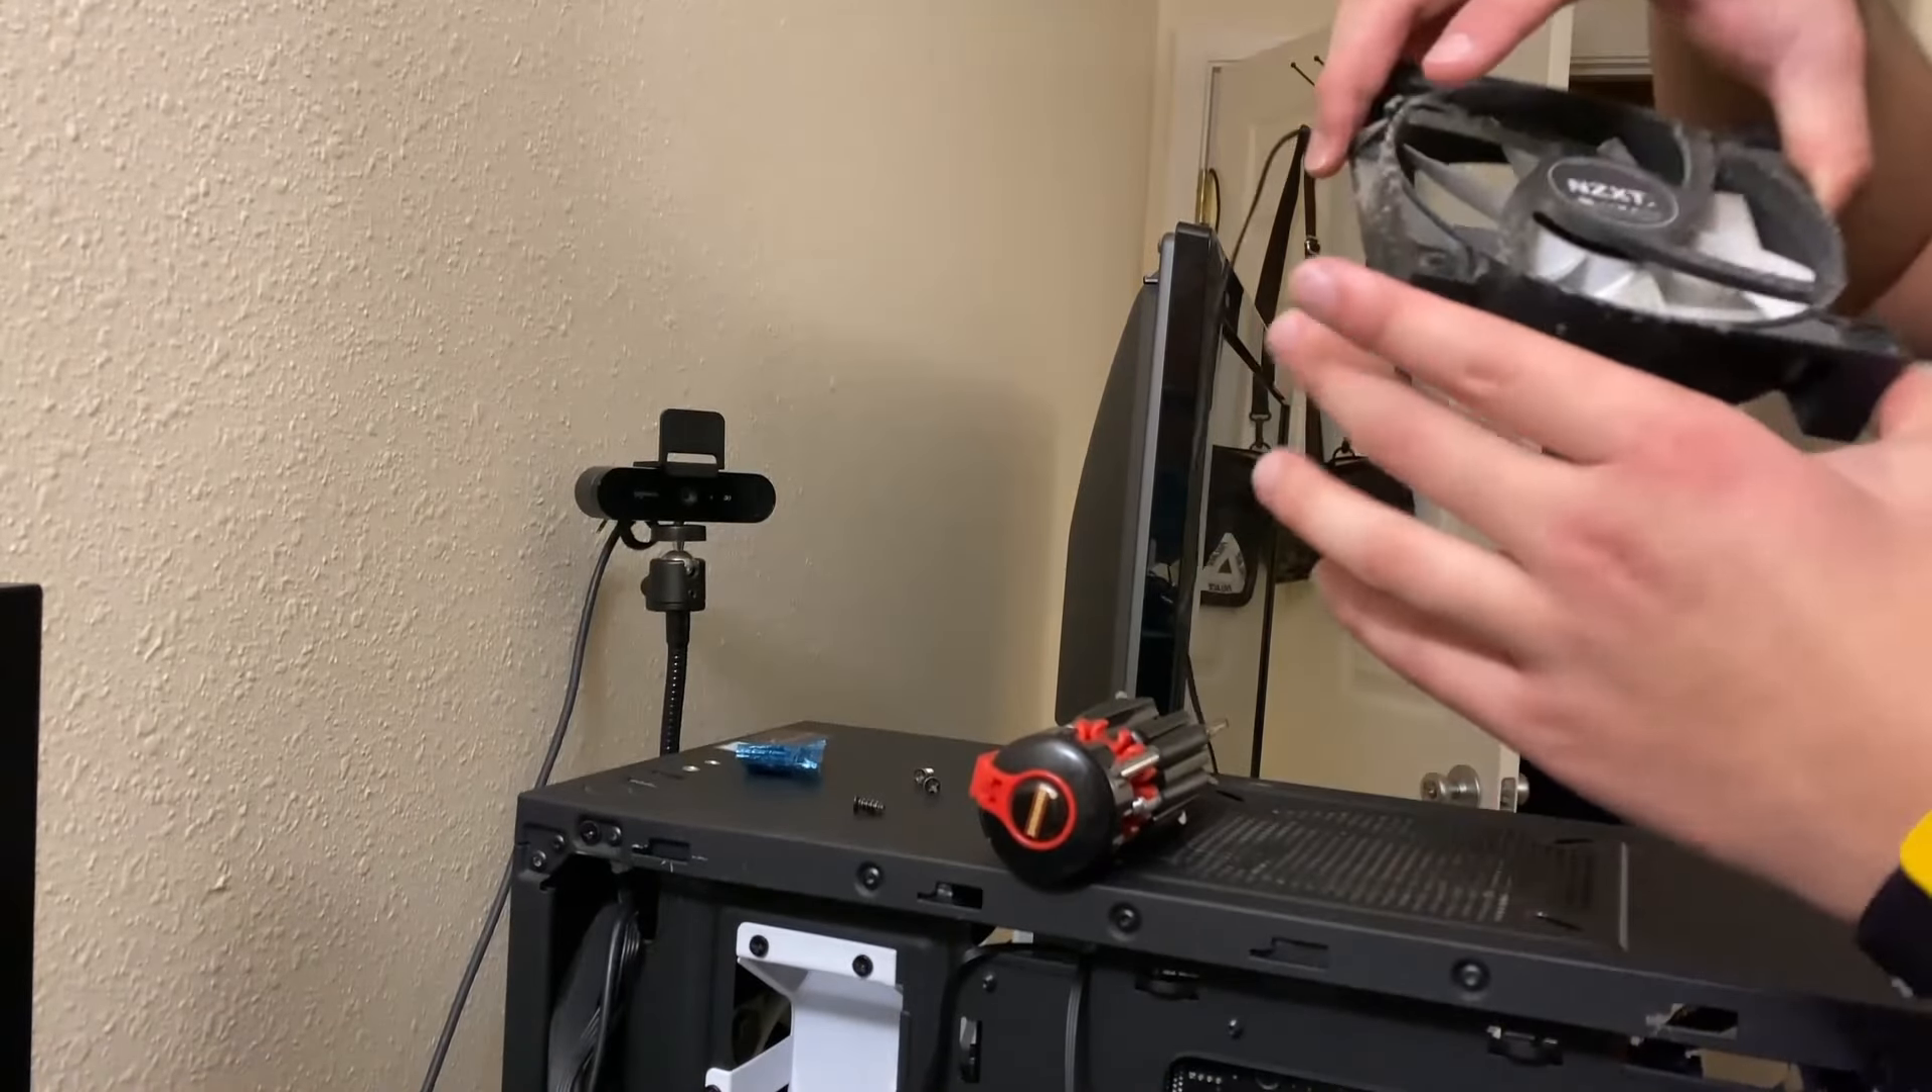So we just removed this fan up on top.